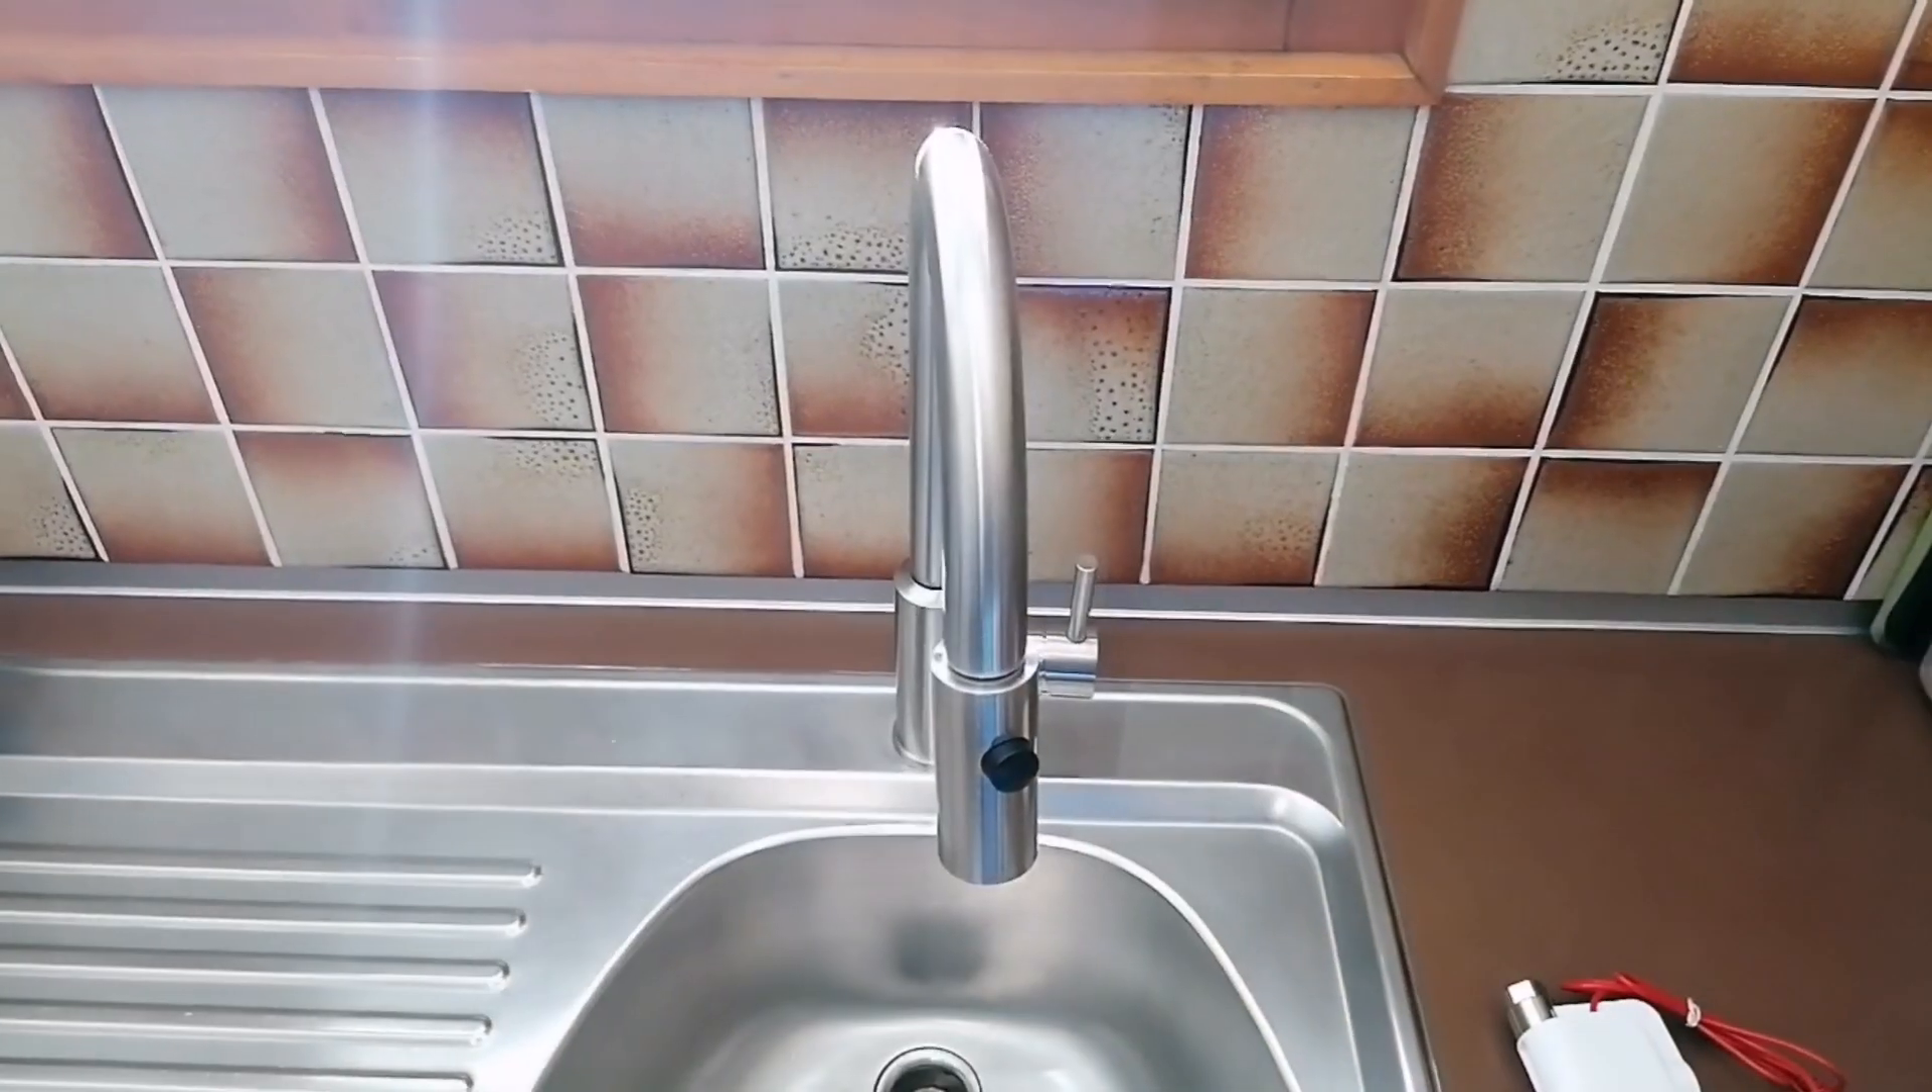Jetzt steht schon mal die ganze Armatur. Ich habe sie nach rechts gedreht.